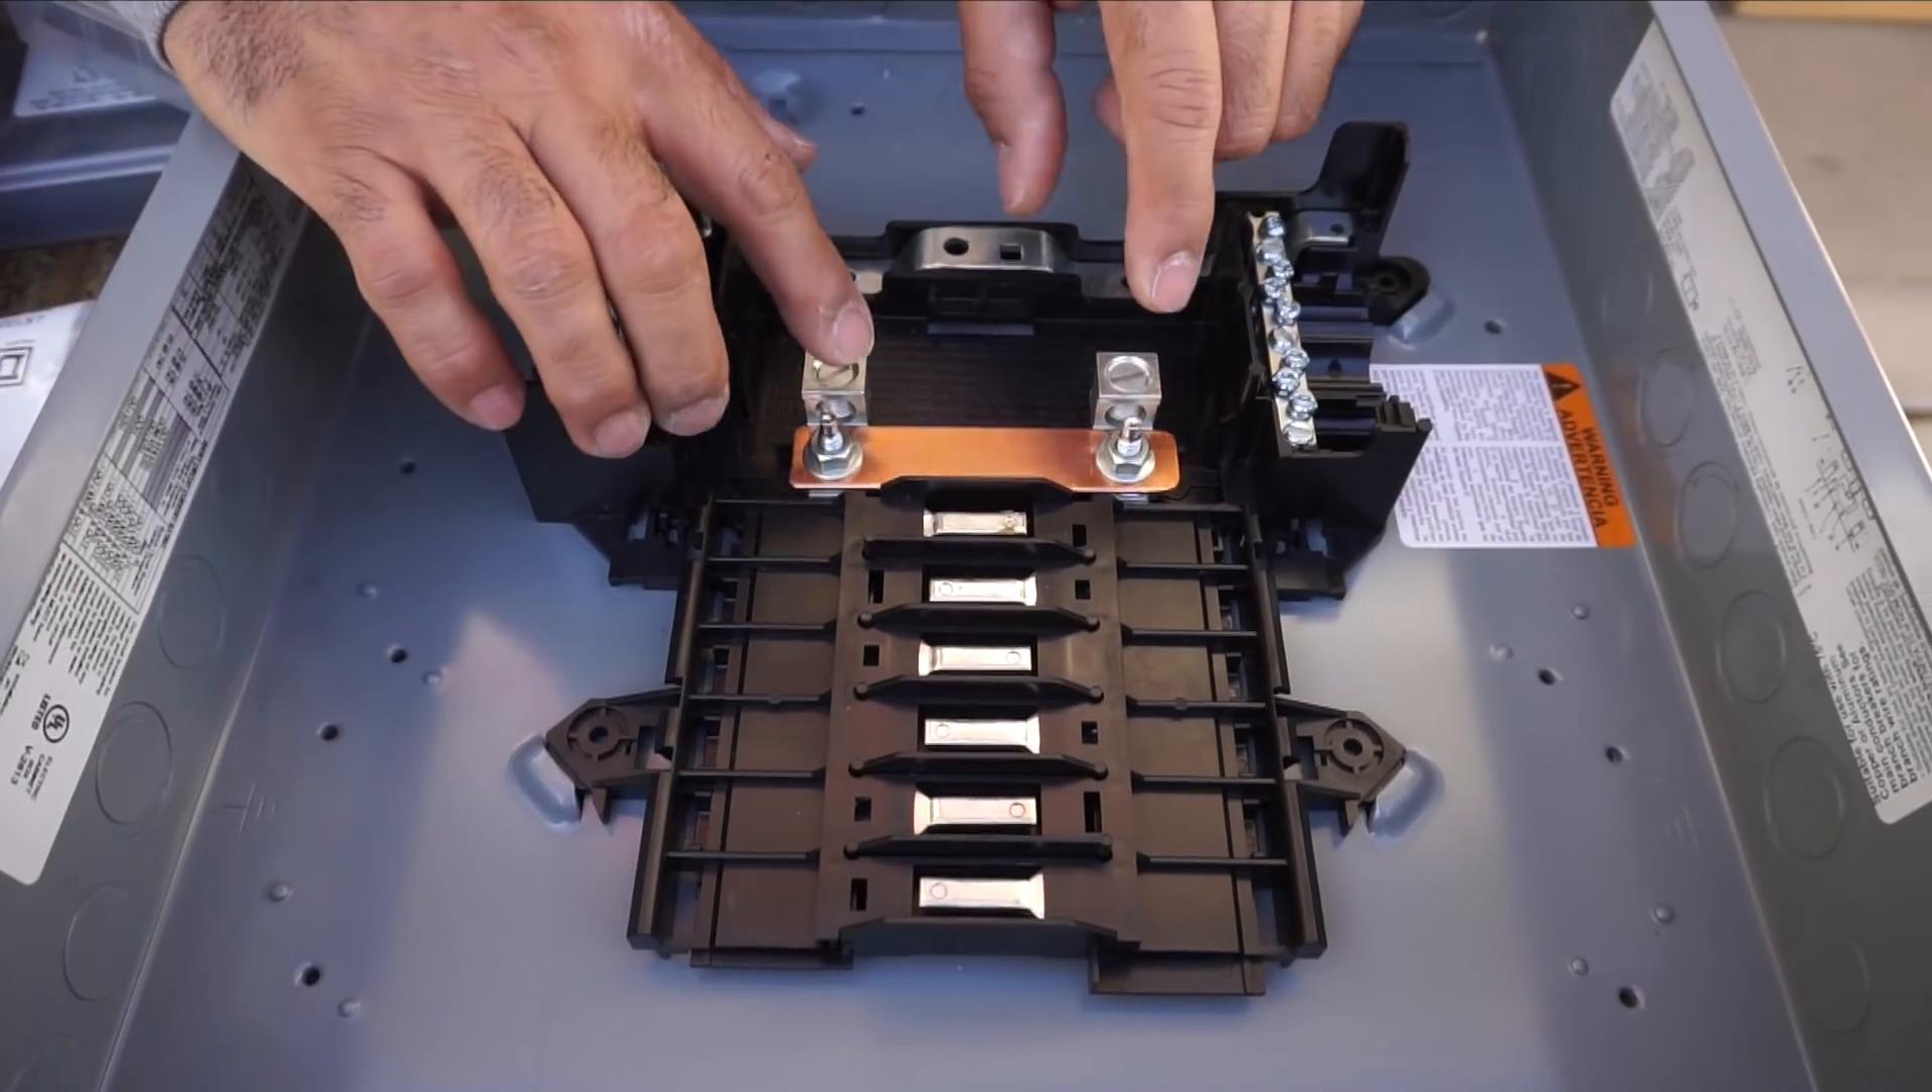We modified this box just real slightly here by putting in this copper bus bar between the two legs.